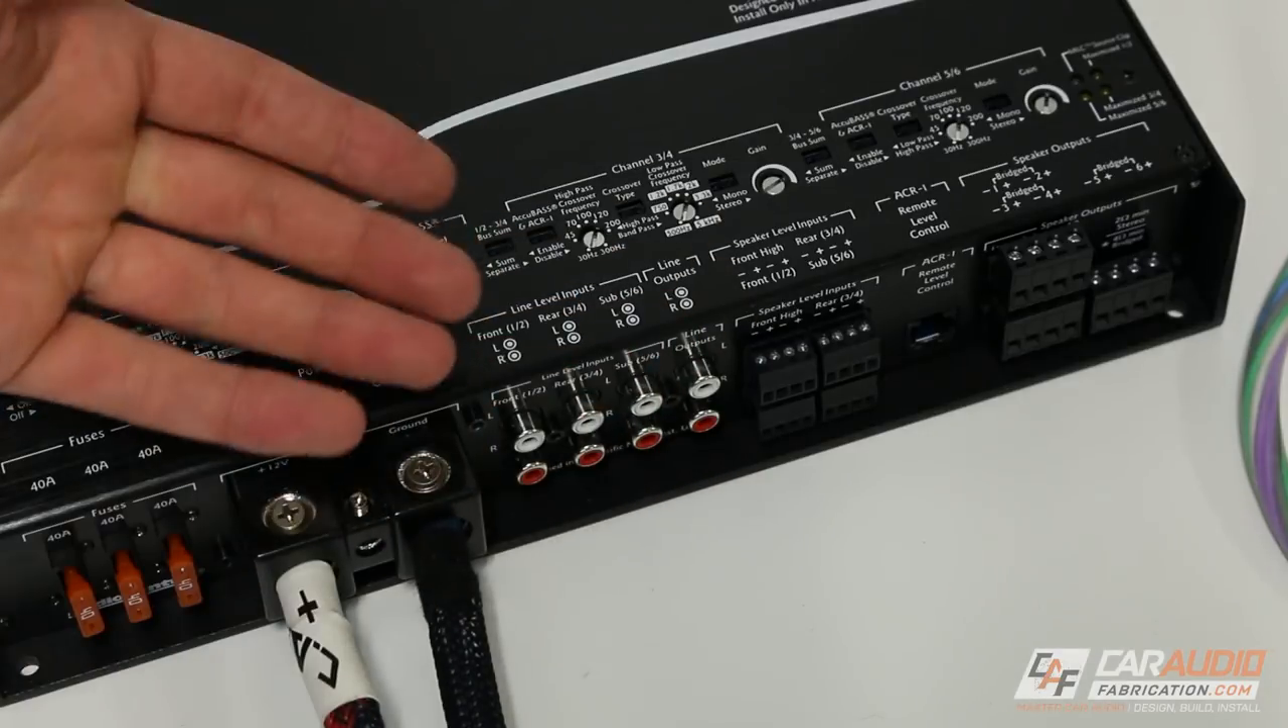To start with our connections here, I've connected a 12 volt constant power wire as well as a ground wire.